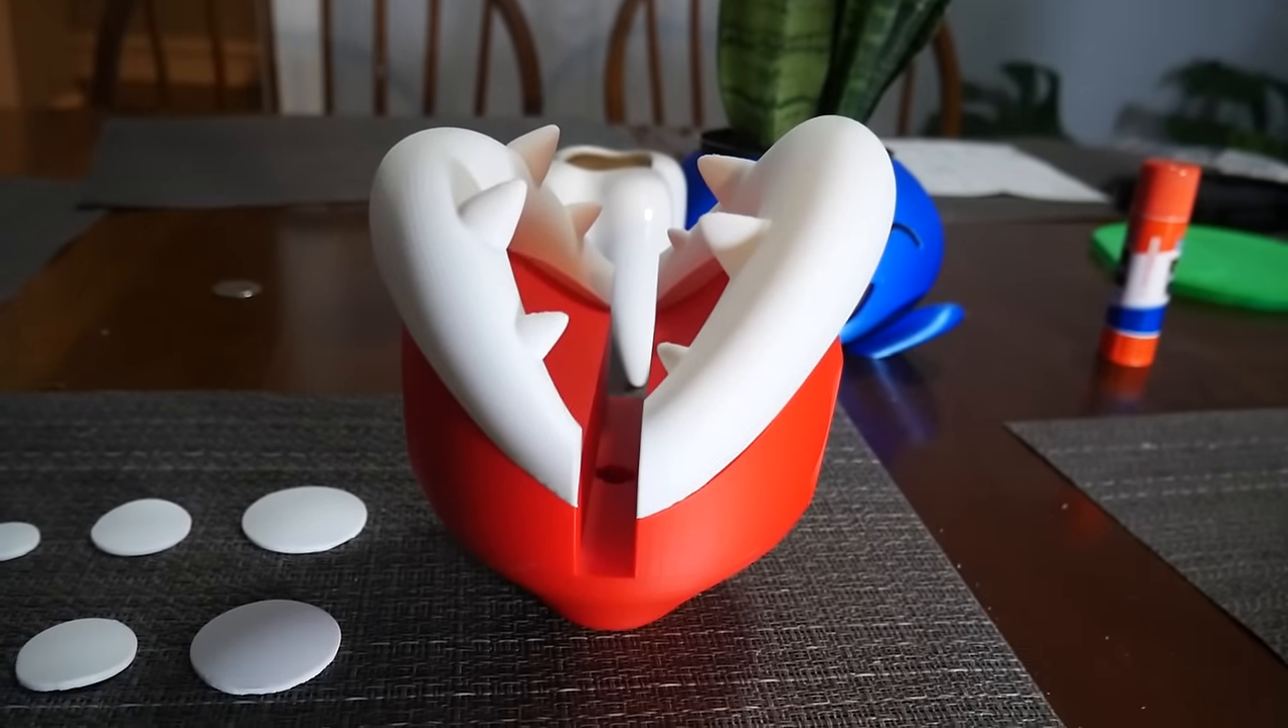You can also see in the left corner here i printed the spots as well so i'm gonna have to glue those in.